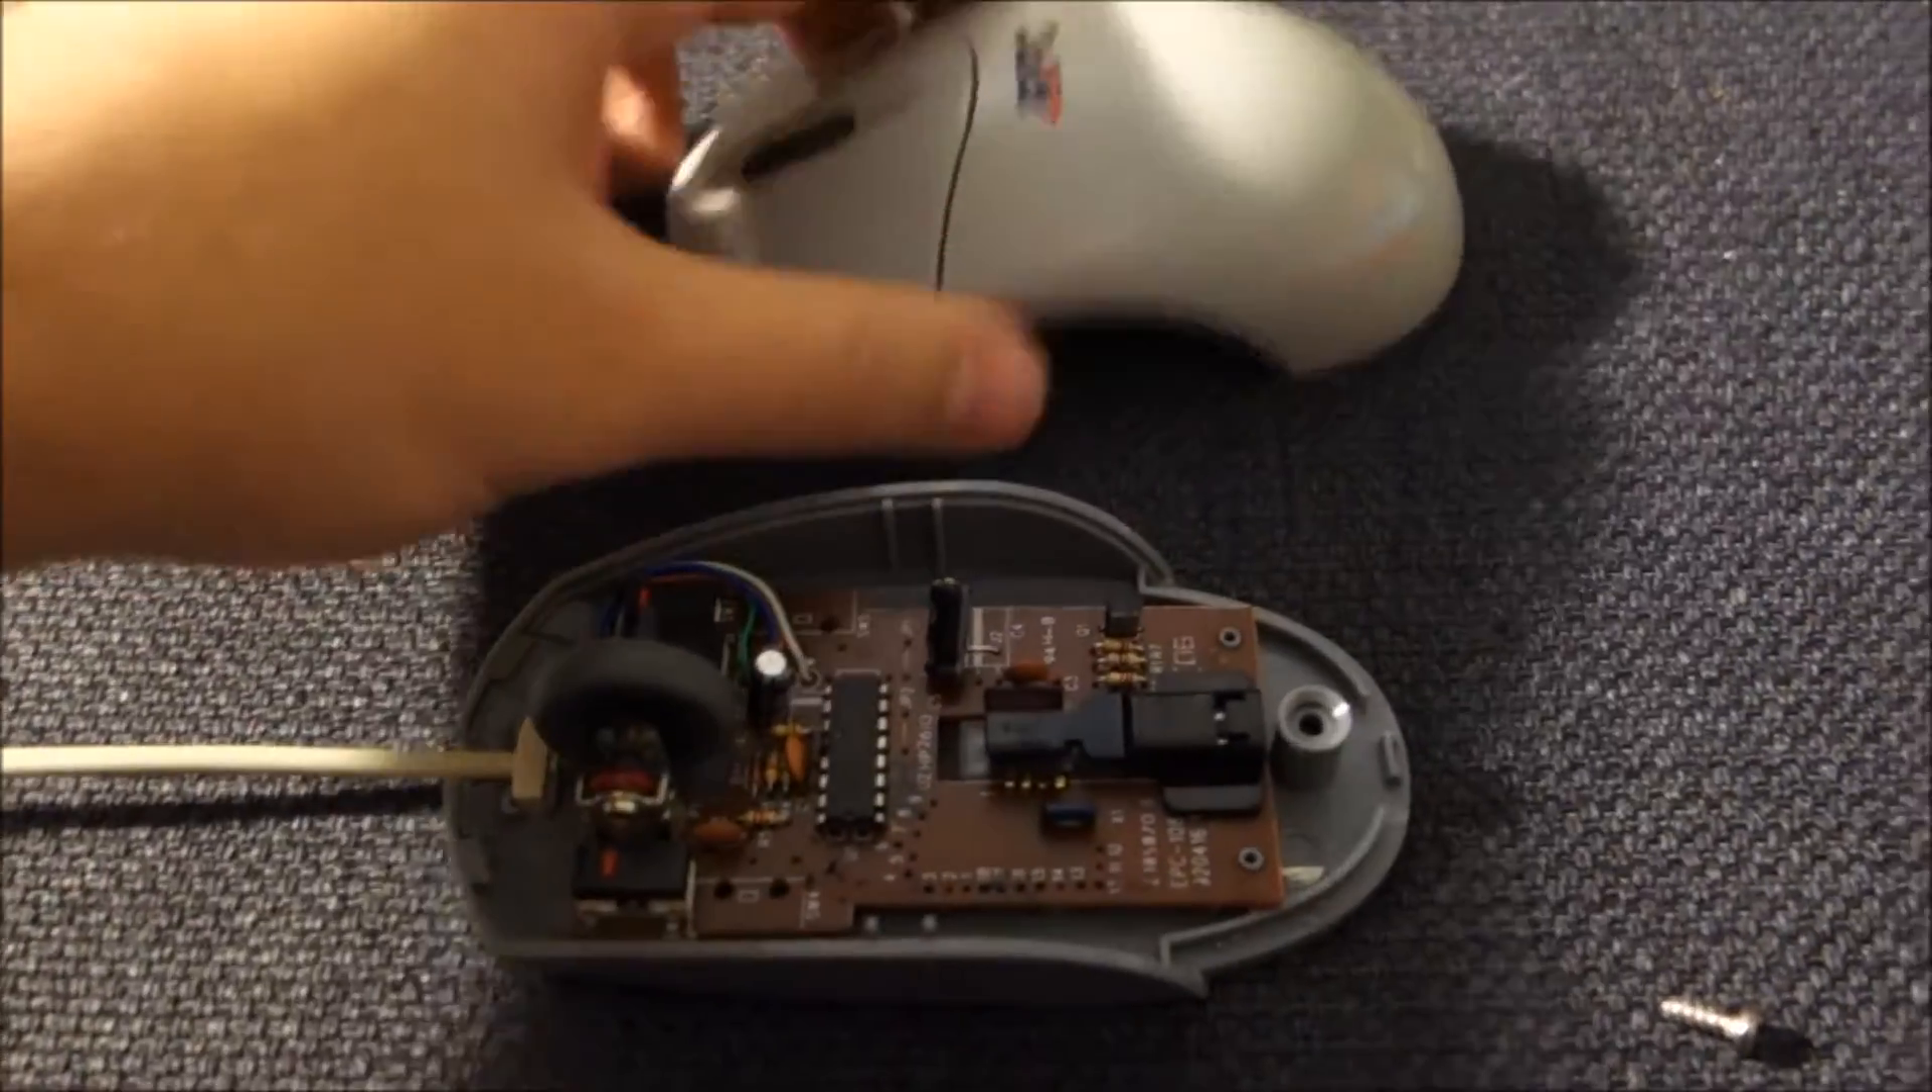Almost finished. I will just have to put the top part back on and a single screw at the bottom of the mouse.